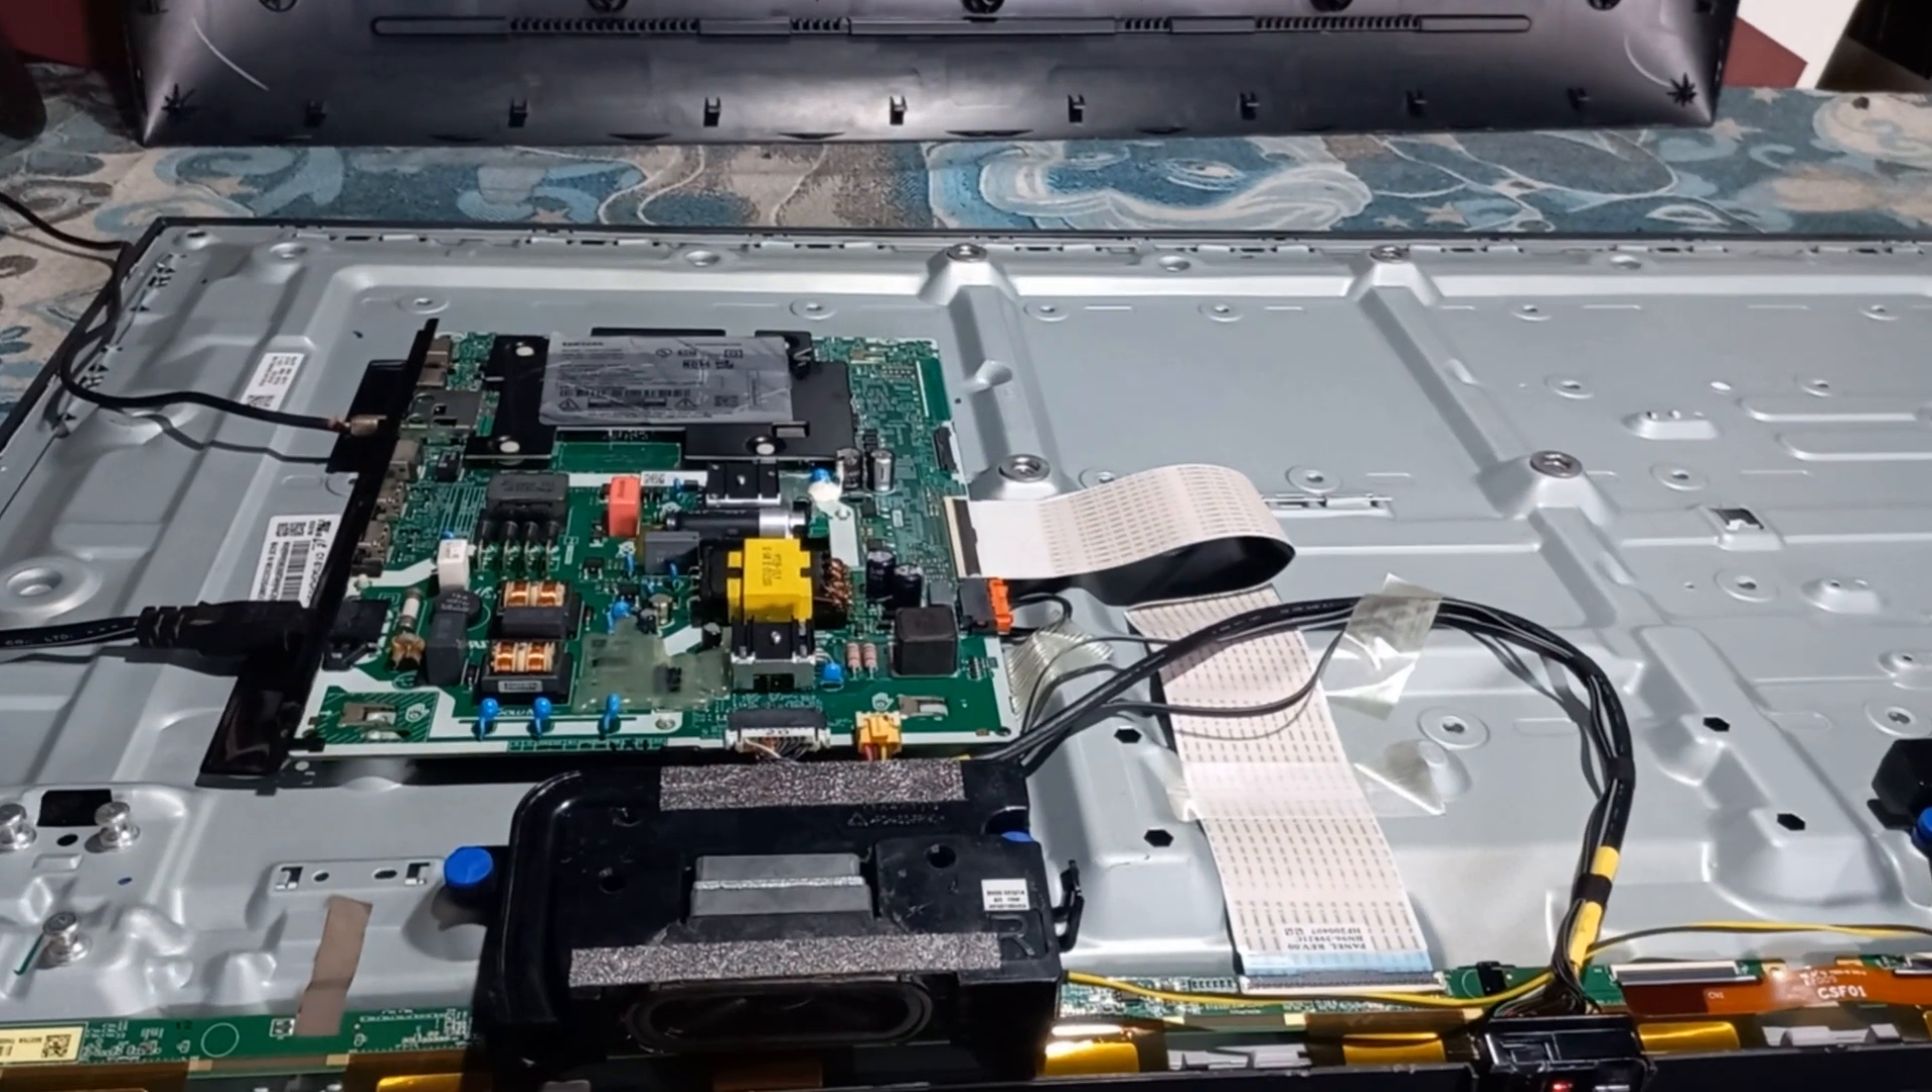Hemos colocado ya la tarjeta la hemos conectado procederemos a encenderla.